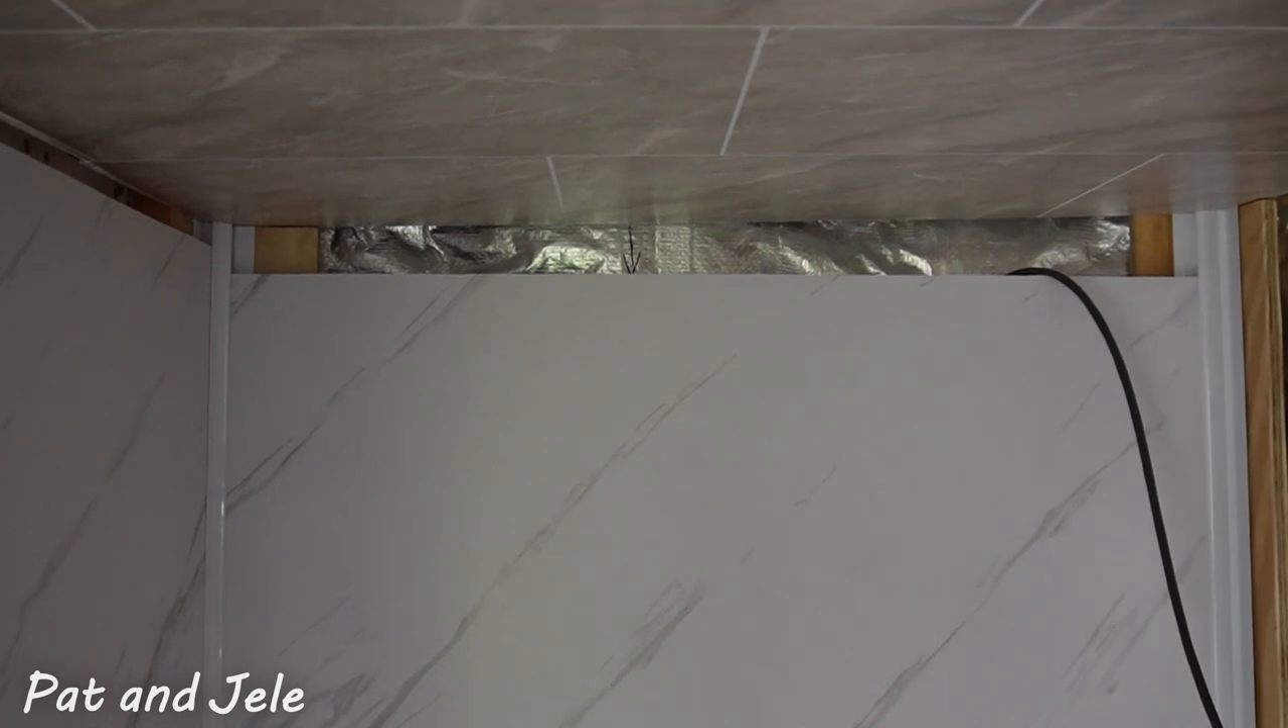They have a gap like that at the top at the moment.